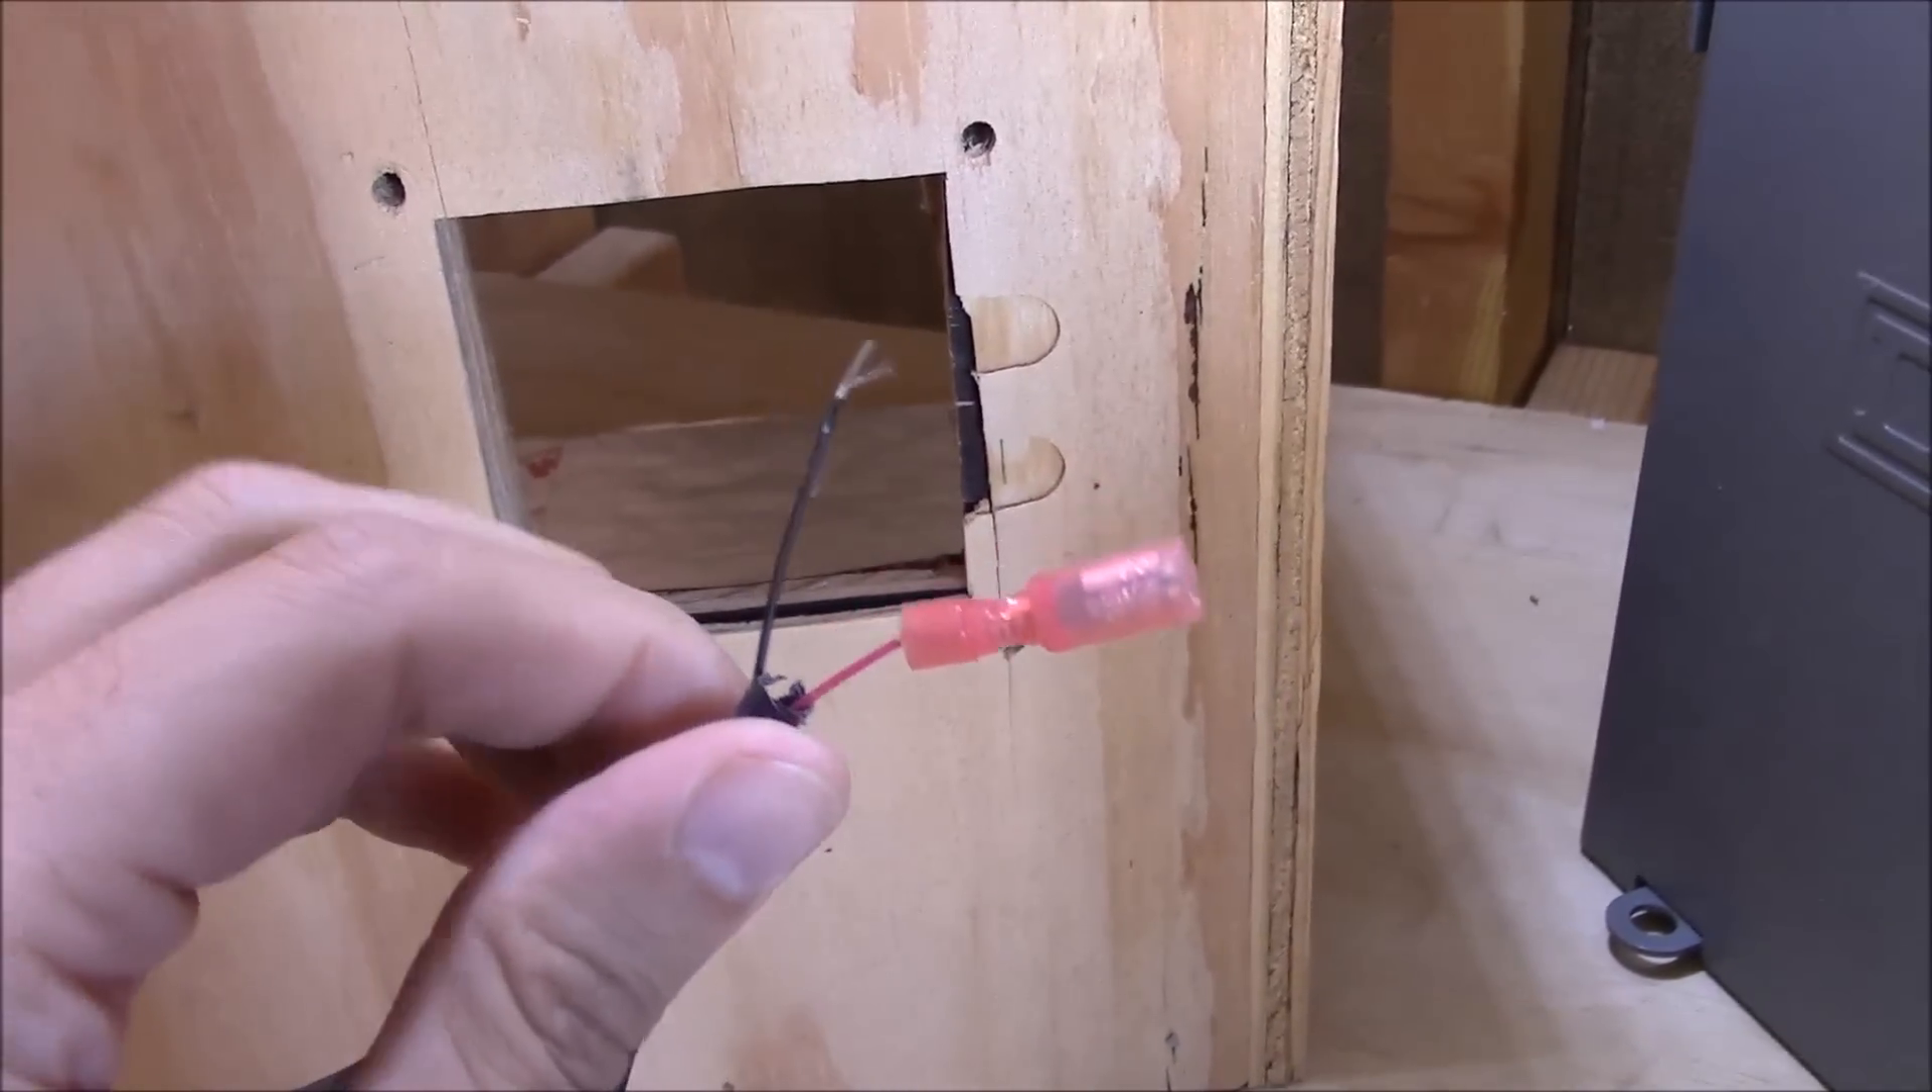Now I don't have a connector on this black wire right now.